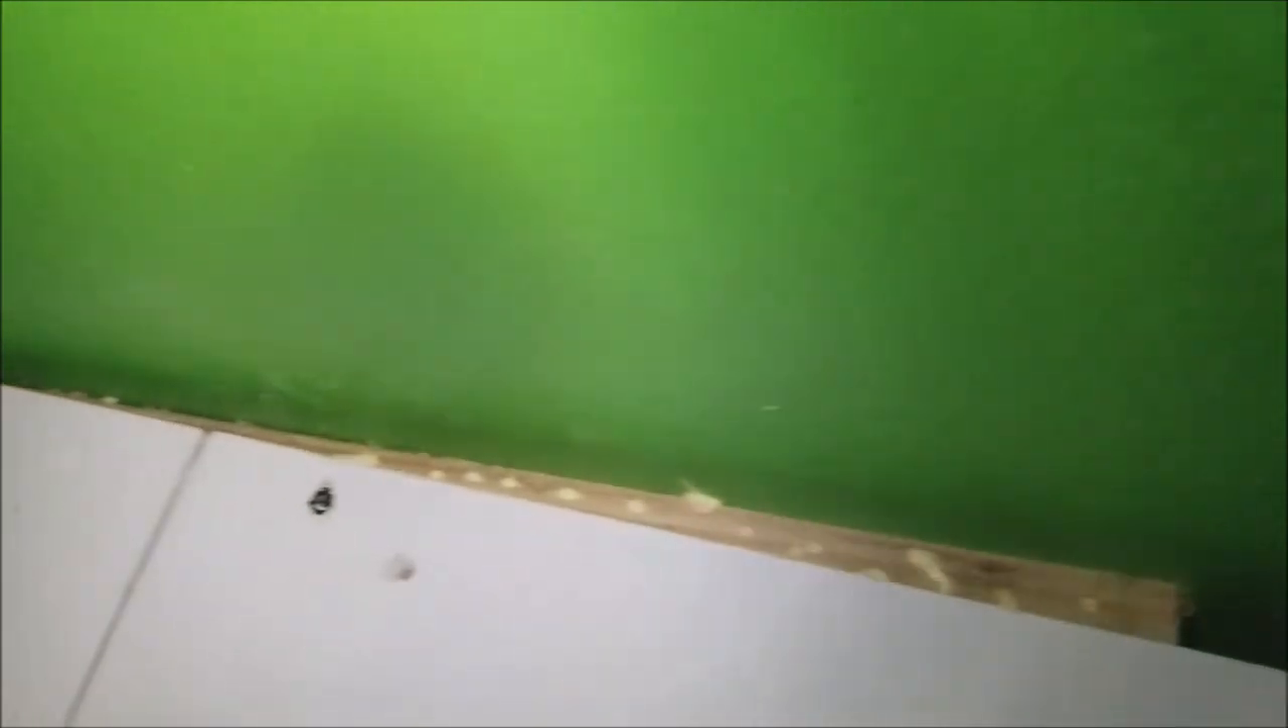I was forced to create this wedge to fit in this gap right here because the wall isn't square.